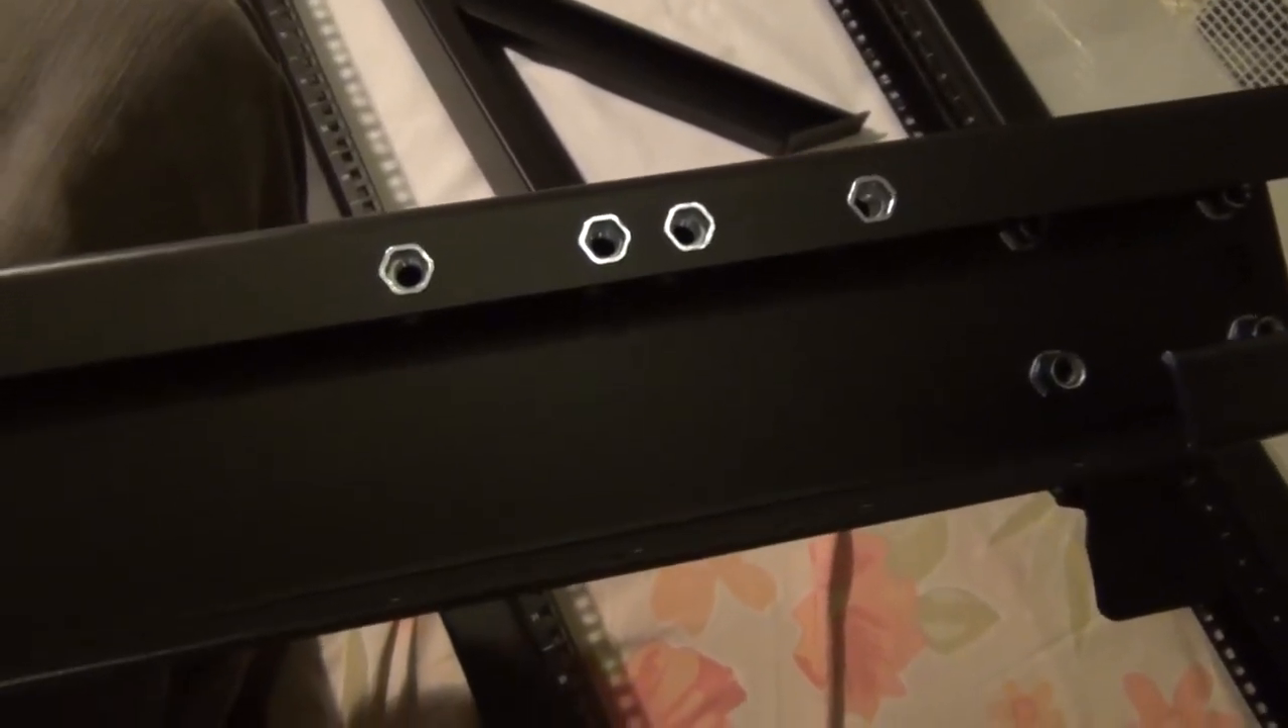On this base we can also see that the nuts are already in place to hold the frame.